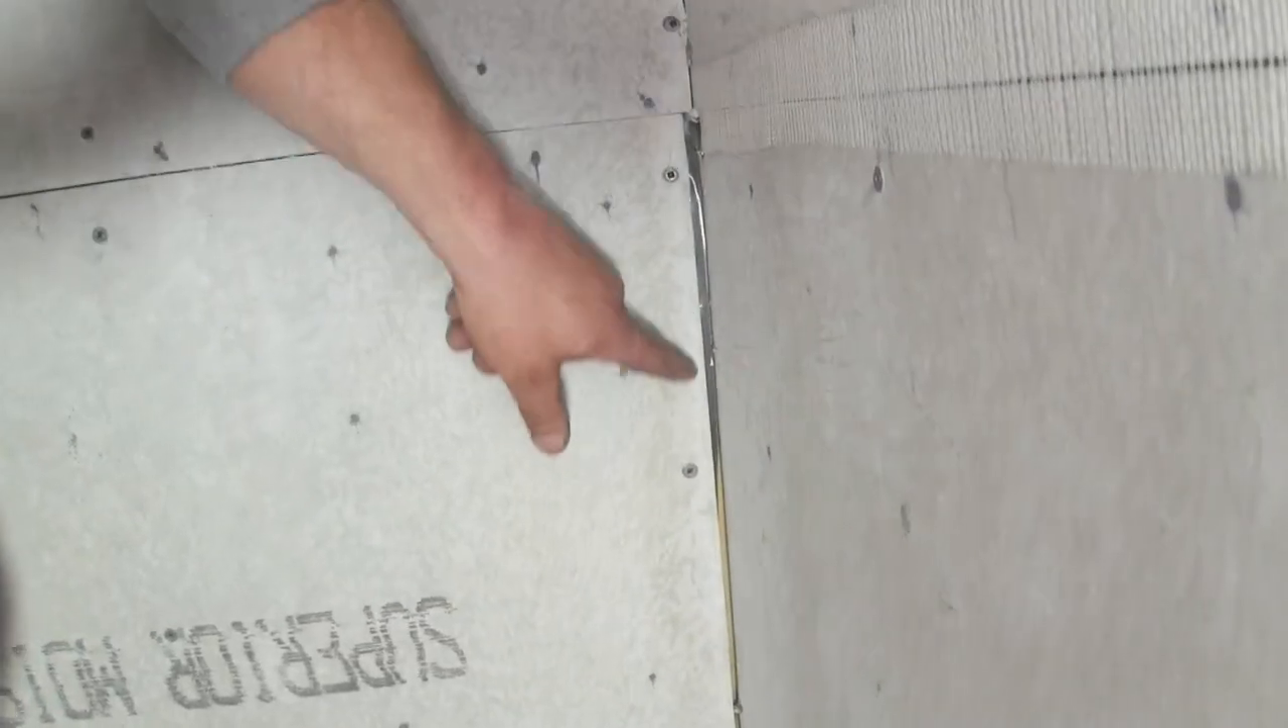You can see the cement board has a big gap right there.